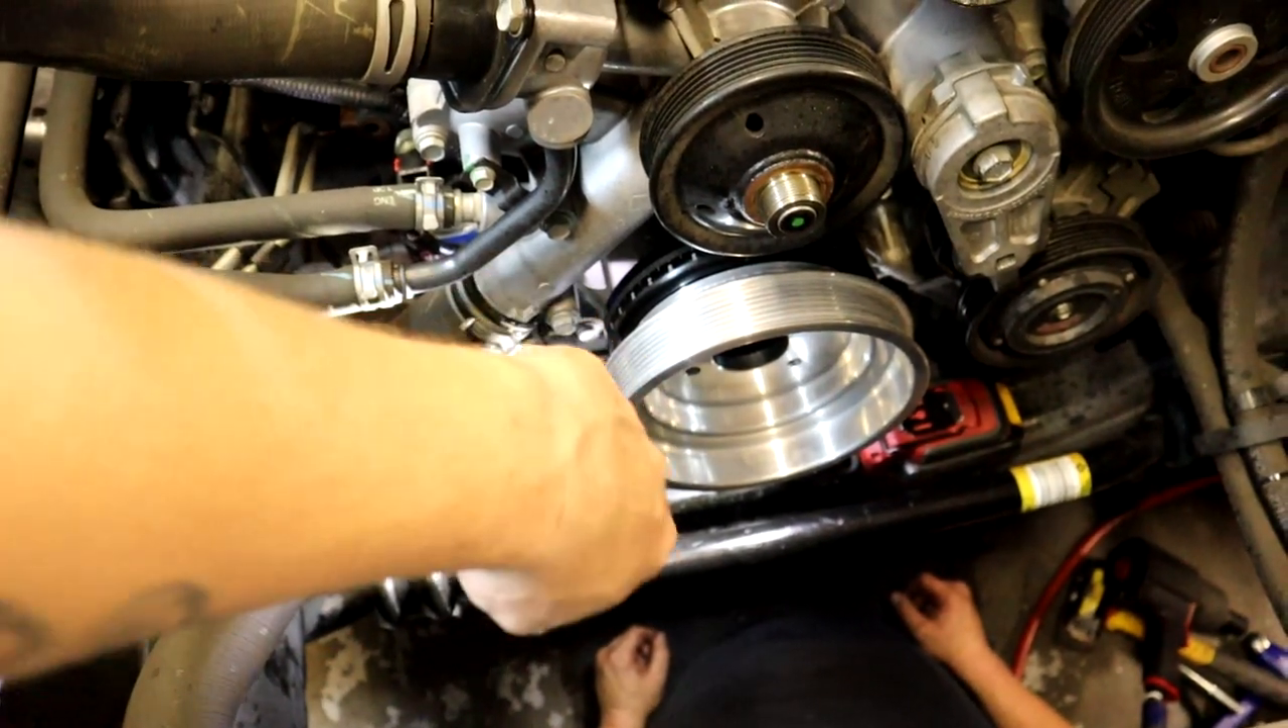We already have the pulley set up here on the front of the ati pulley so i'm going to get three bolts for it.